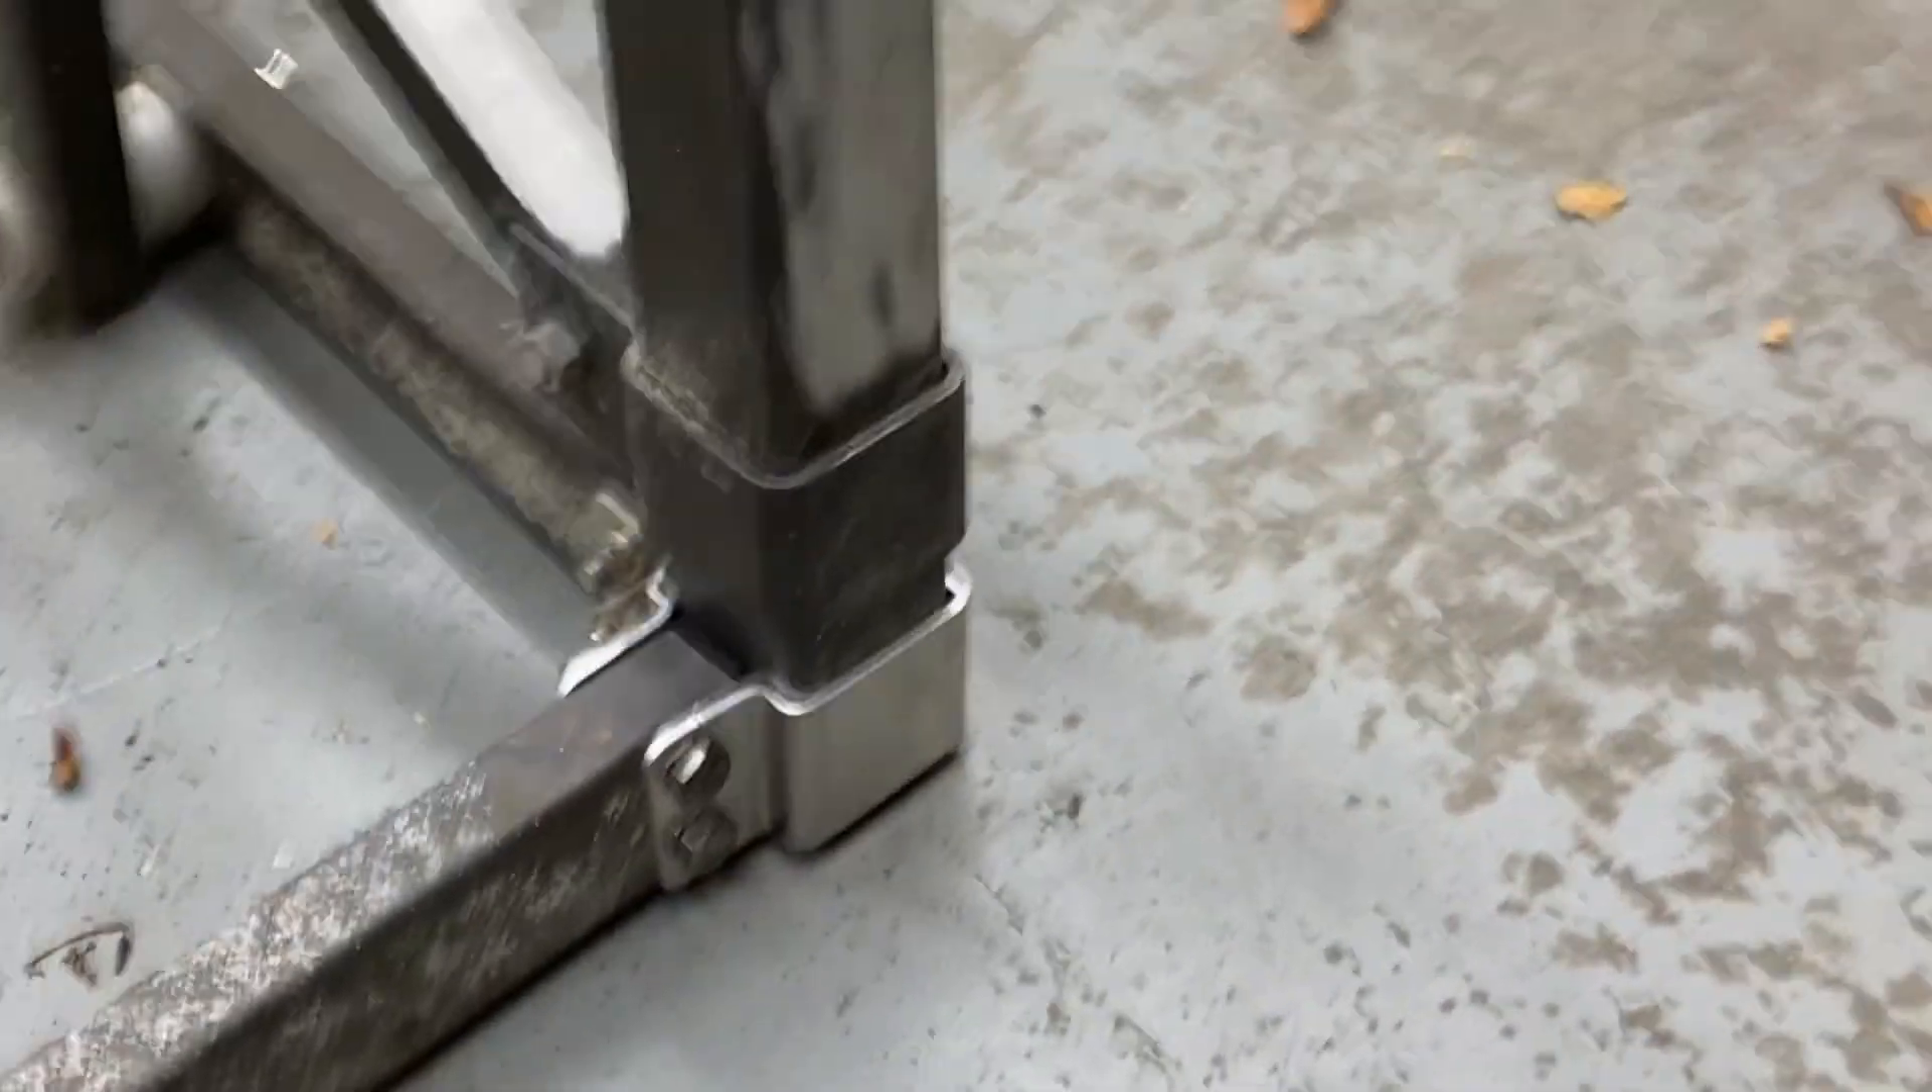All right, there you can see the larger bracket is installed on the outside and everything fits up just fine.